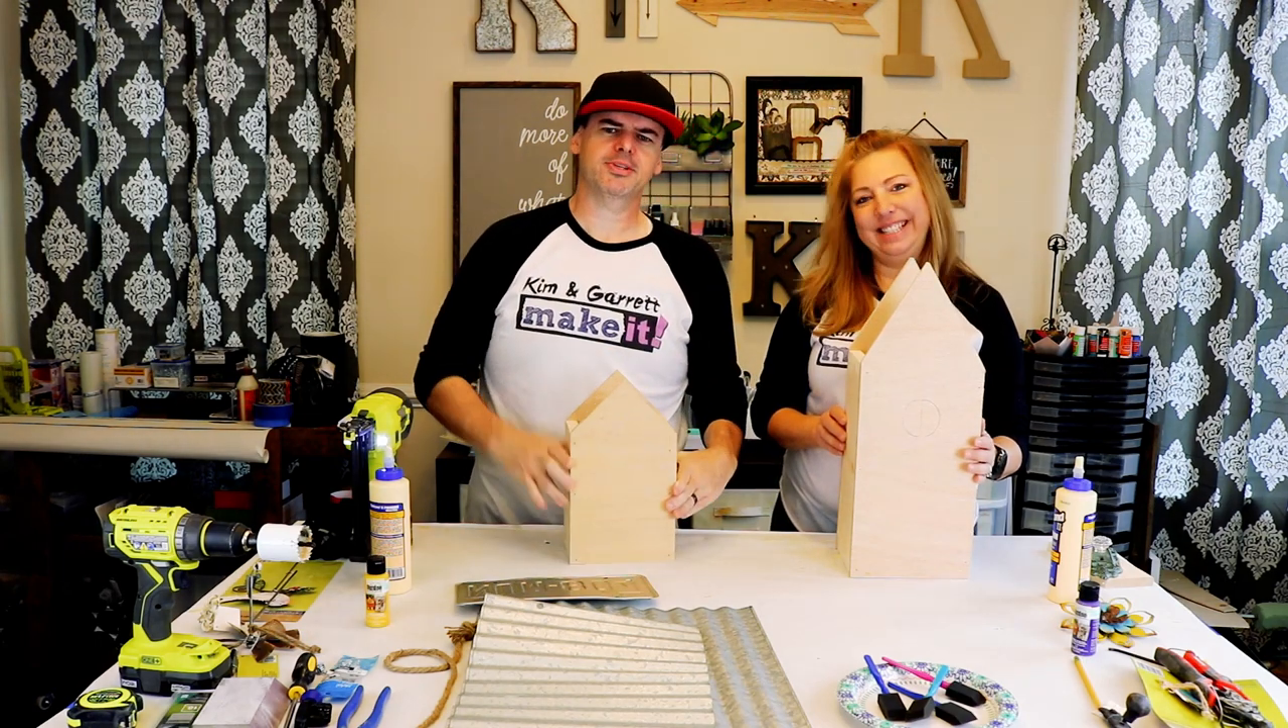We got our base our base built we're just missing the roof.